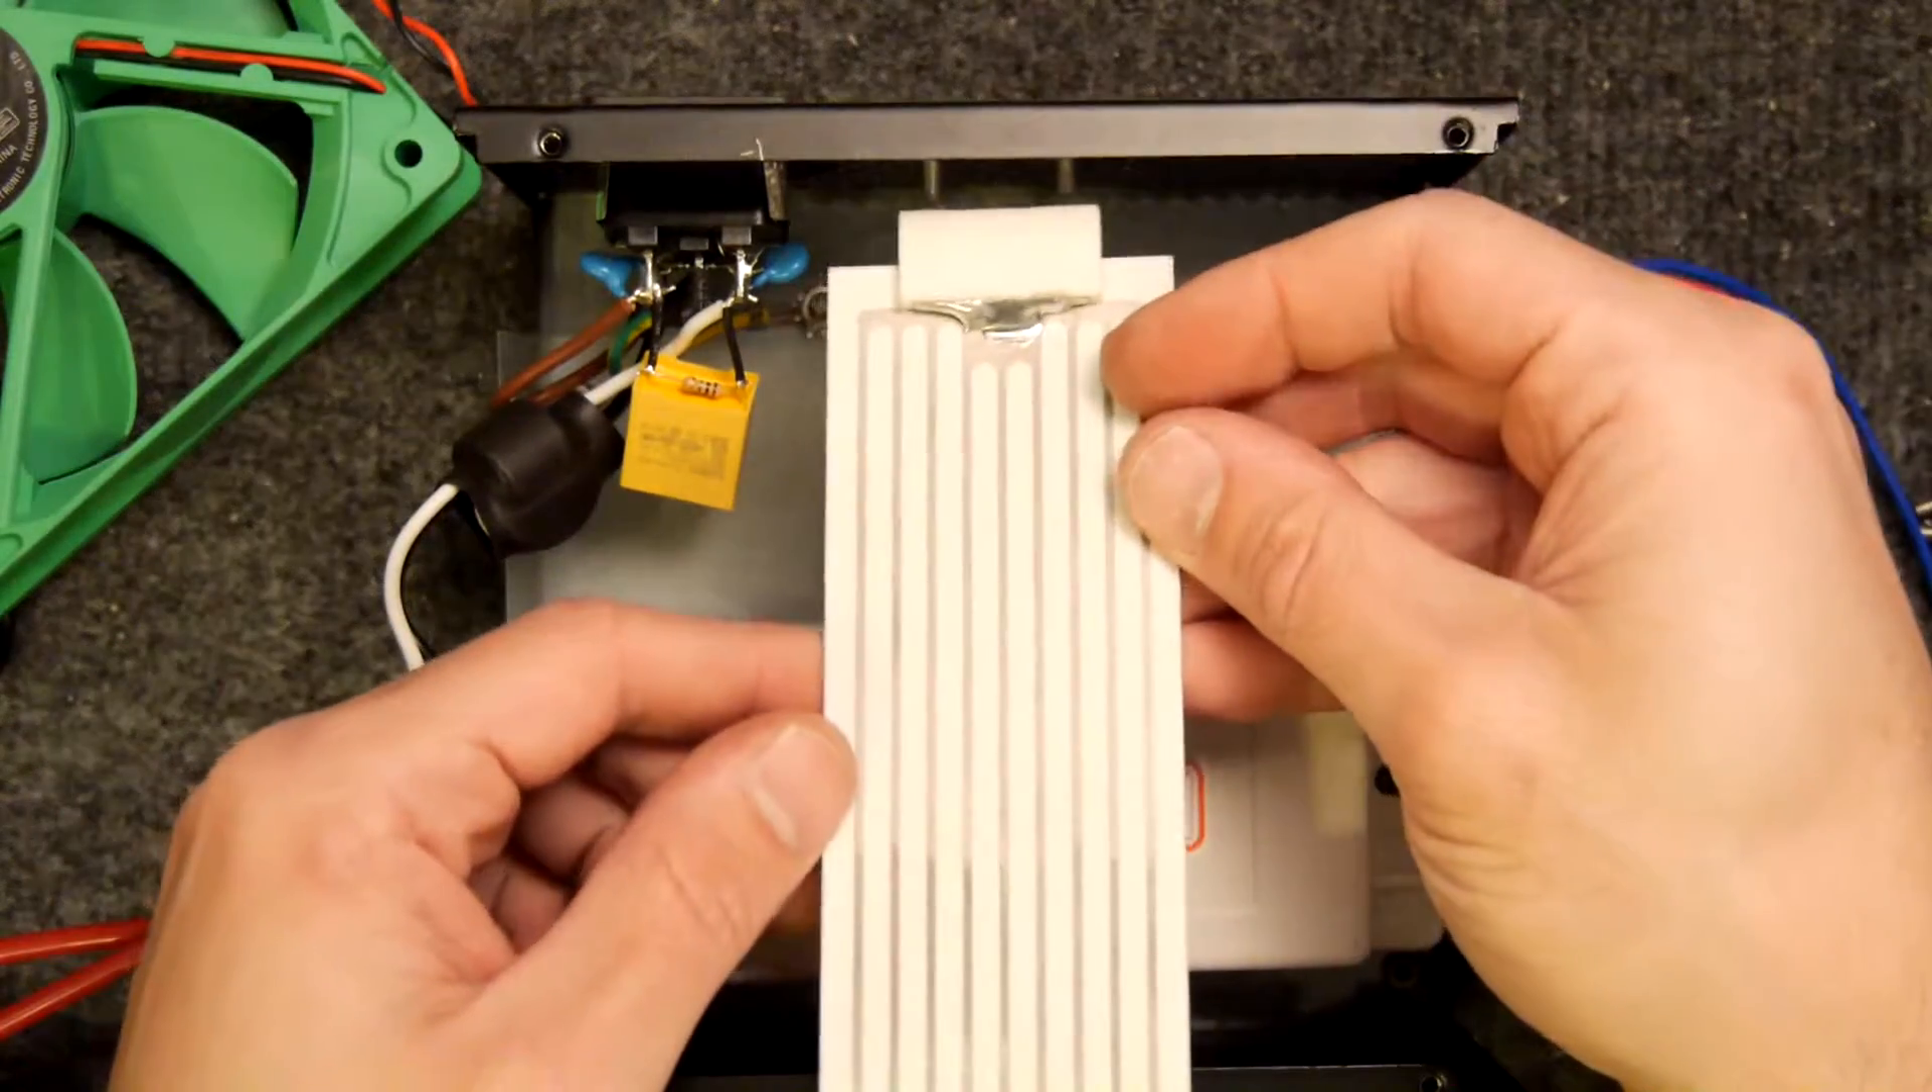So we still have to fit in our ozone plate.